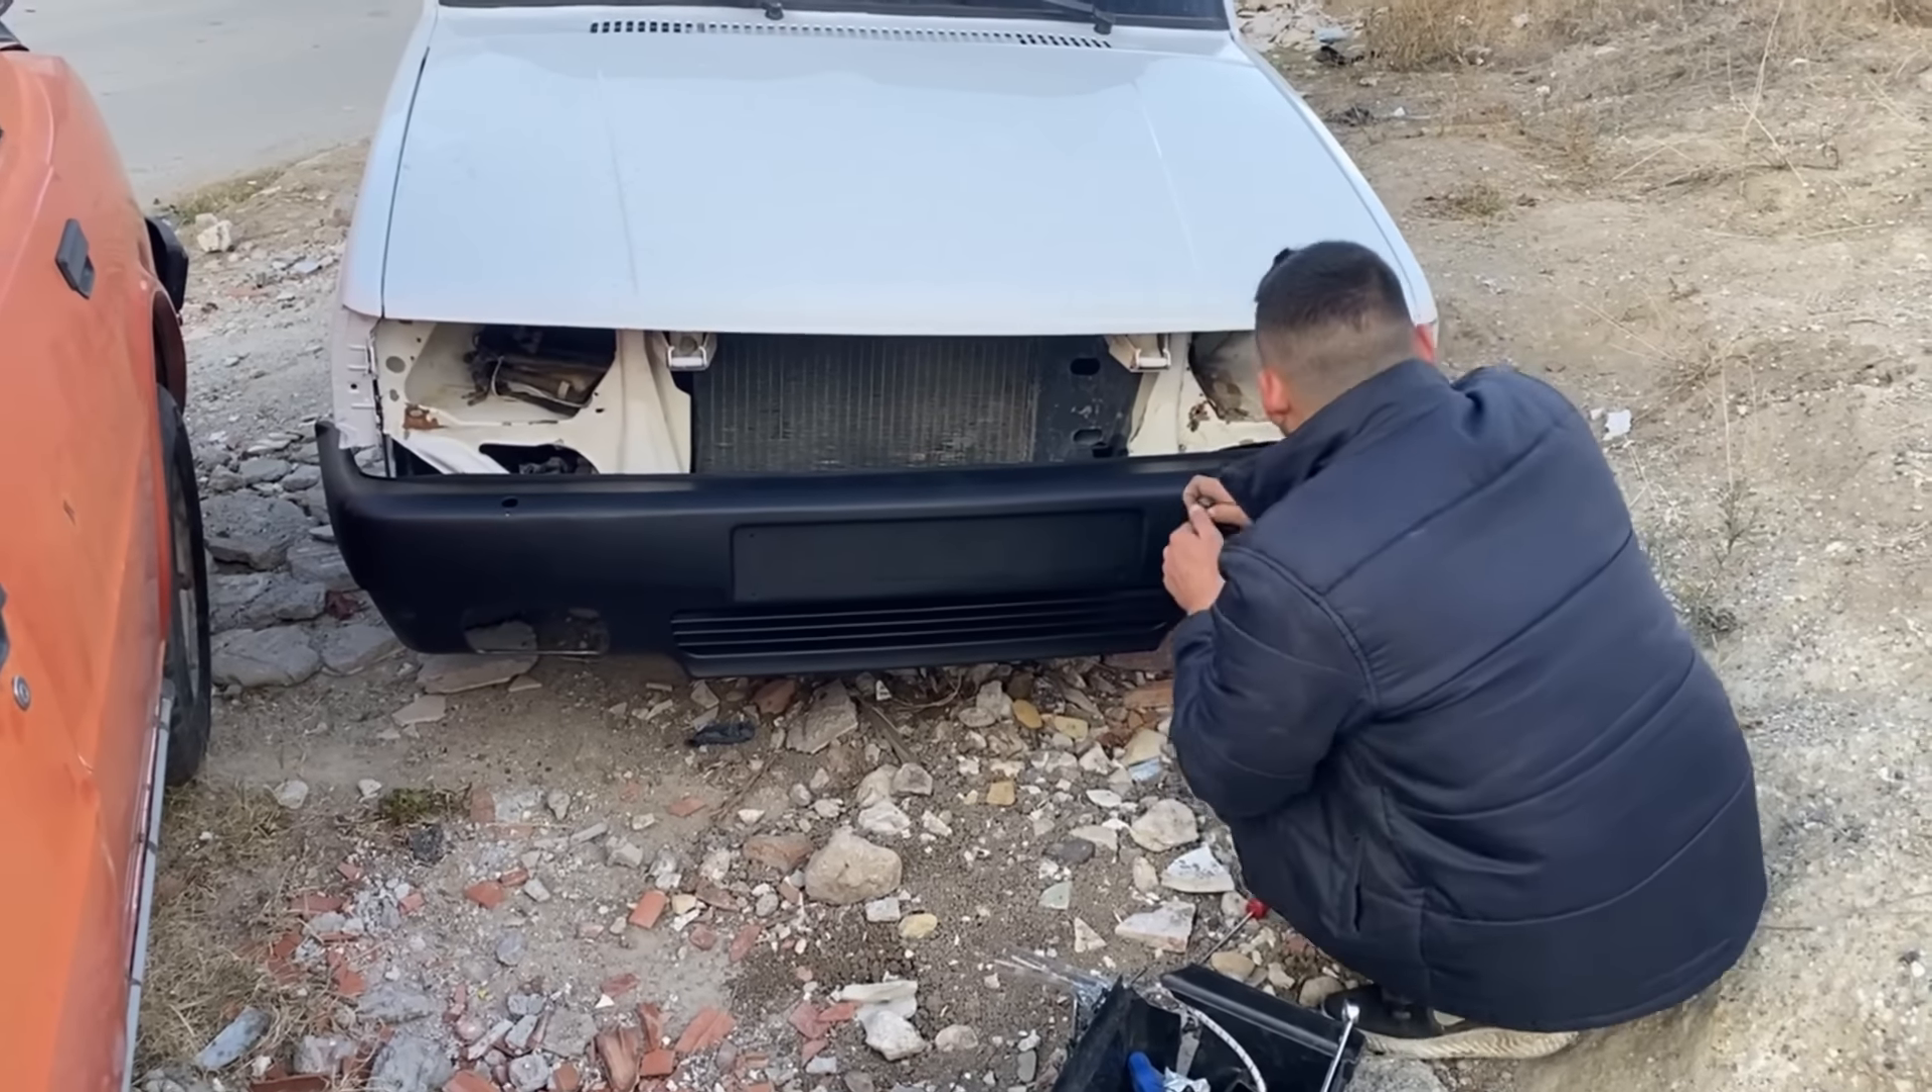Şimdi tamponumuzu taktık. Yani oturttuk sadece.